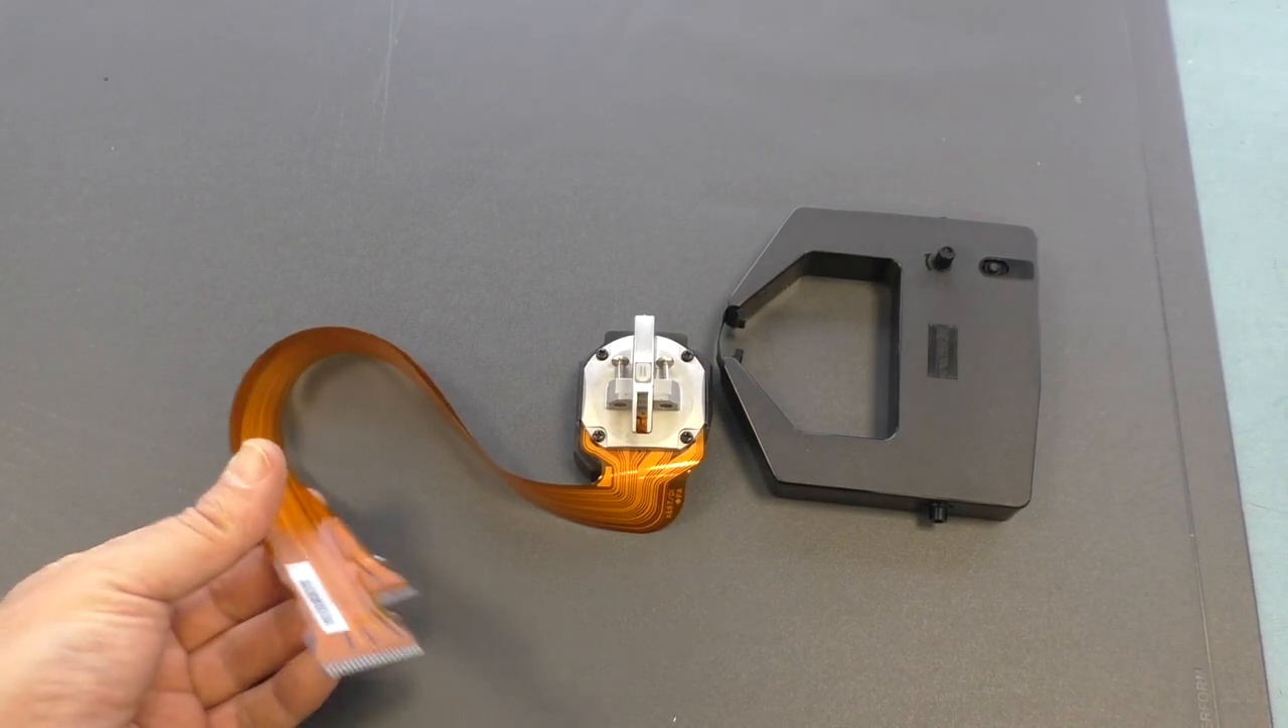Well, I just removed the print head.